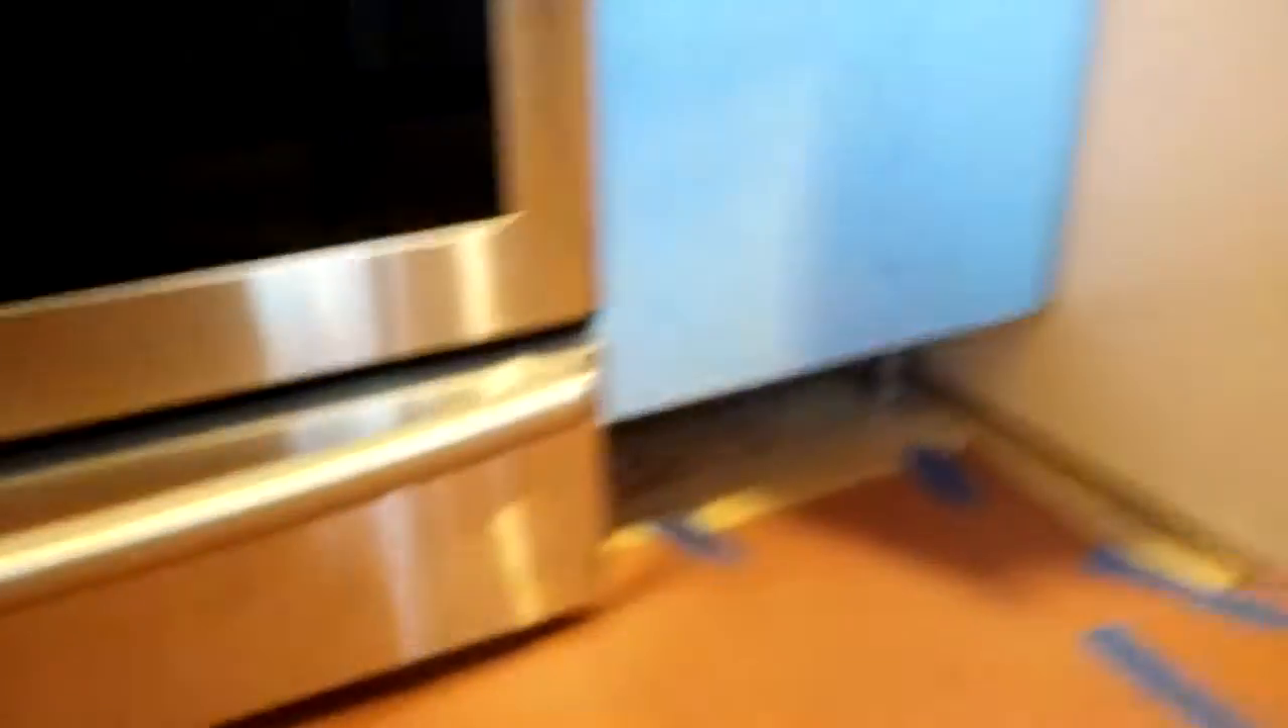Currently there's no kickboard underneath. You're going to need to install a kickboard all along the bottoms of the cabinets.